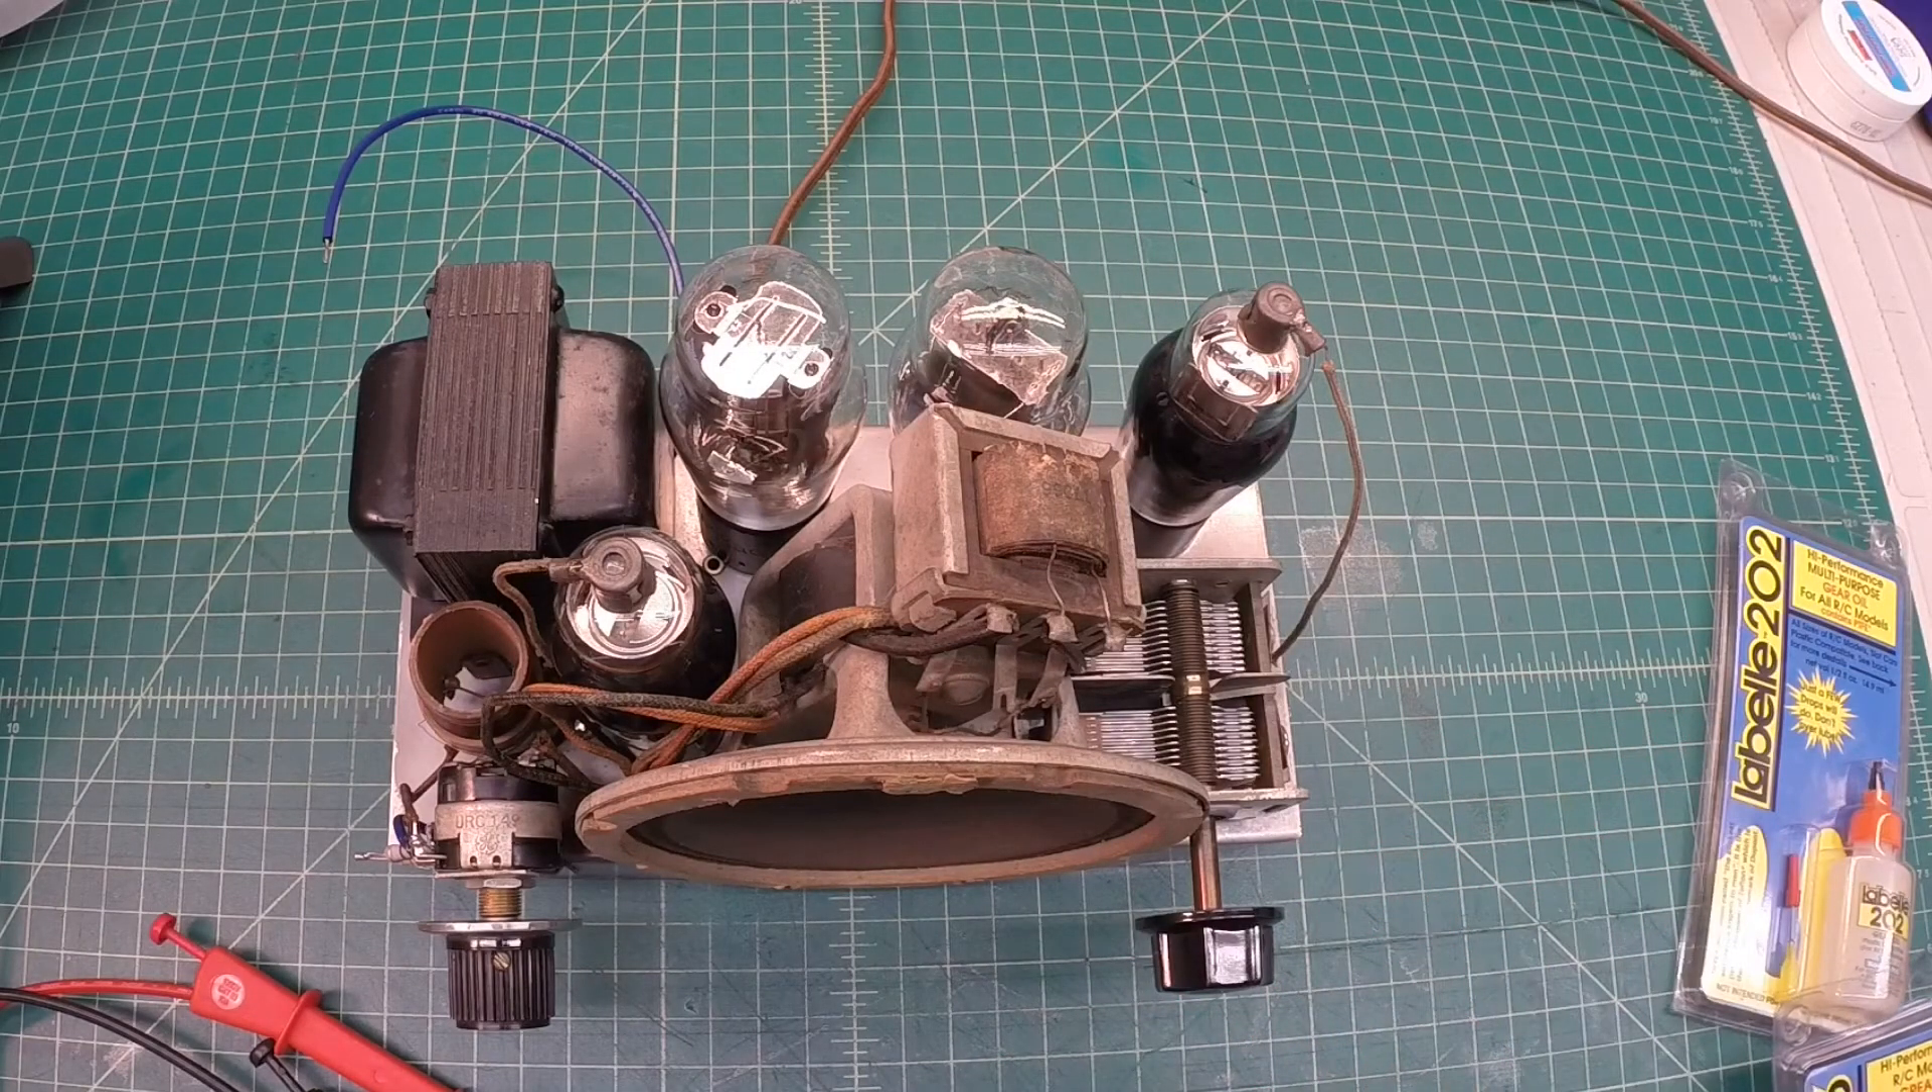You'll see the chassis is out now. Everything's cleaned up.